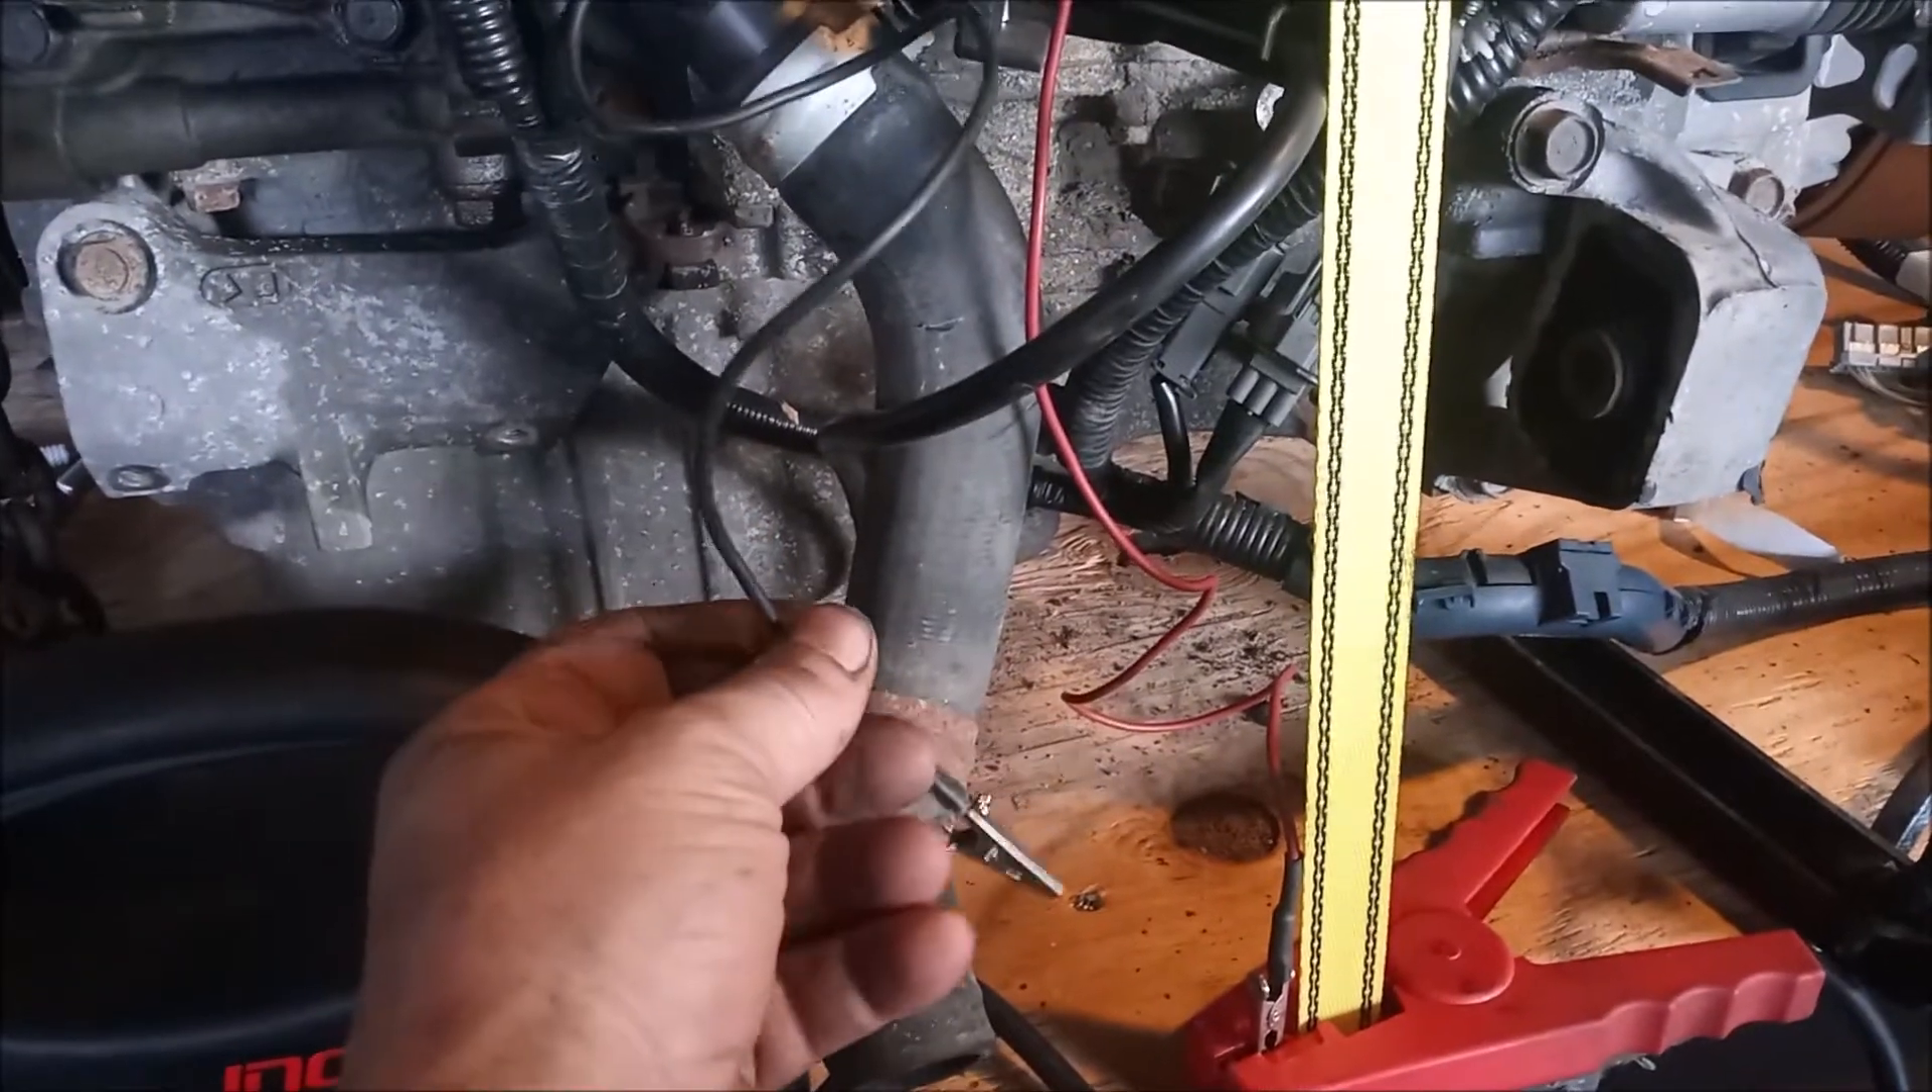The black wire from the starter solenoid is just free for now.